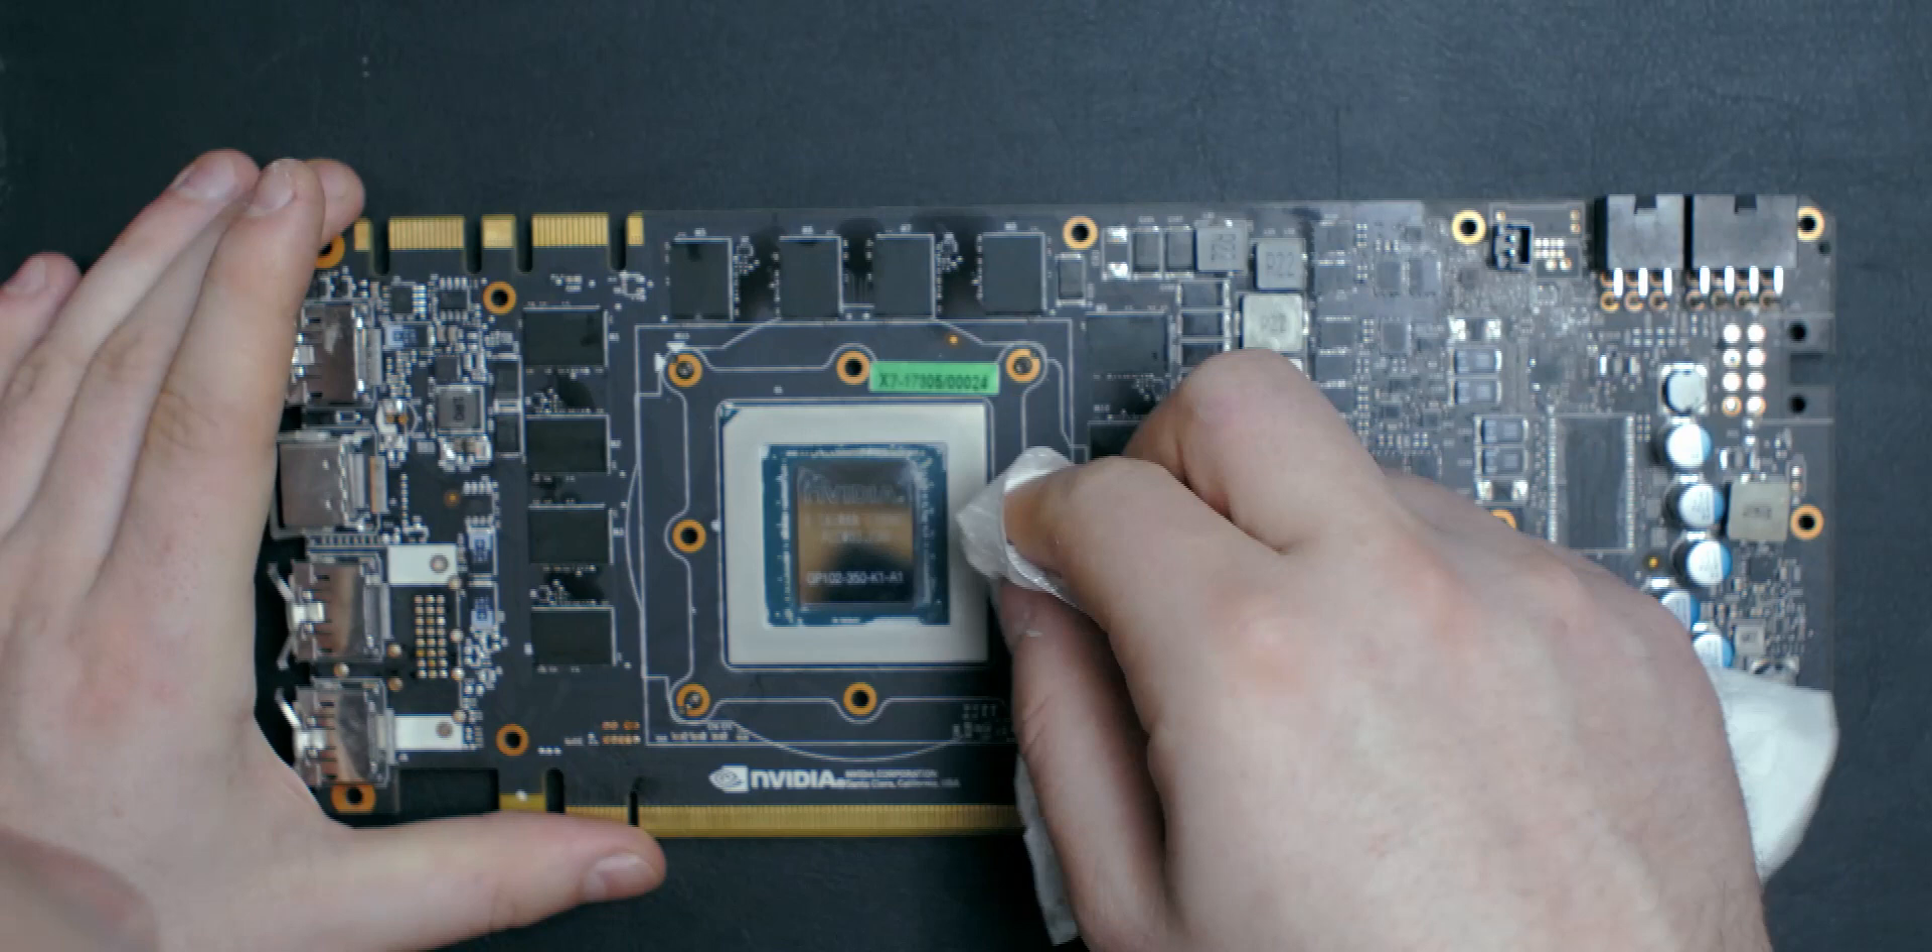We have achieved our first goal which is to strip down the pcb of the graphics card.